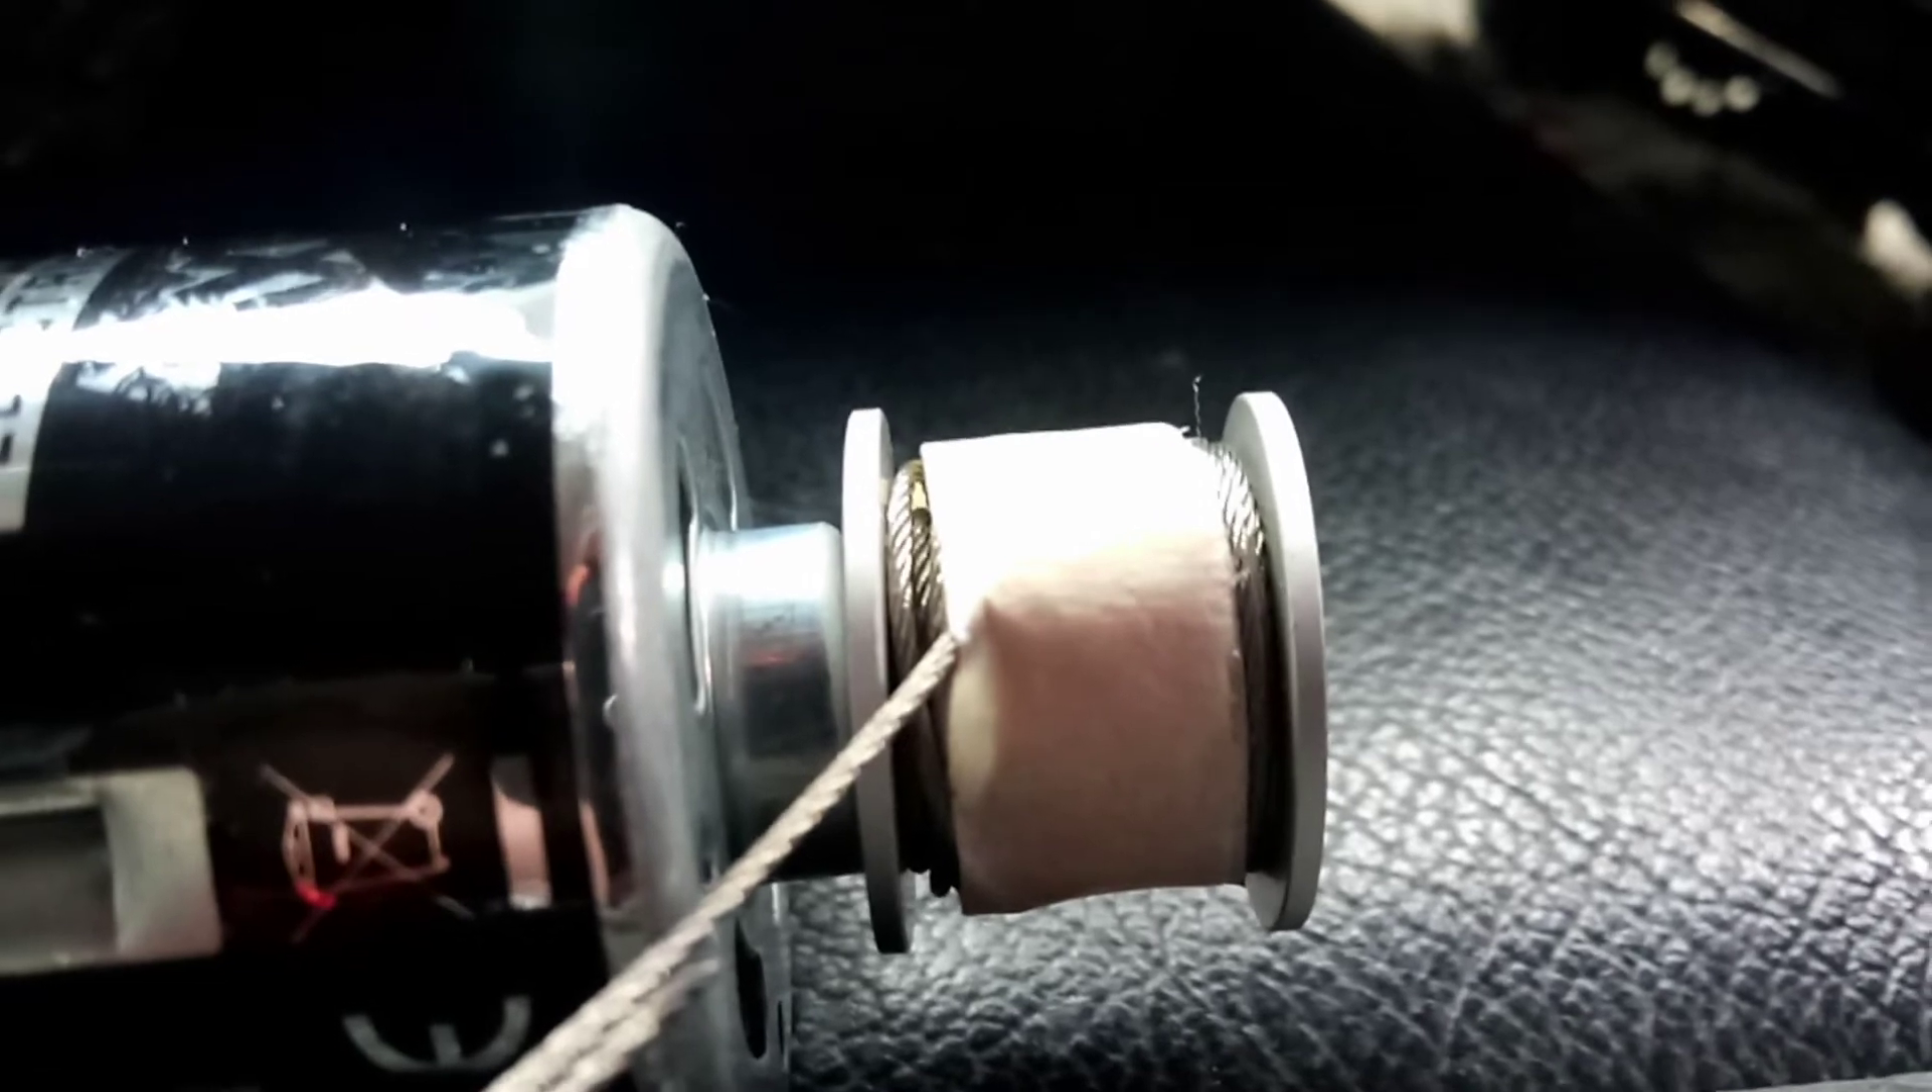So as you can see center screen i've got the cable all the way wrapped around the uh cable pulley on the uh what is becoming the winch motor.